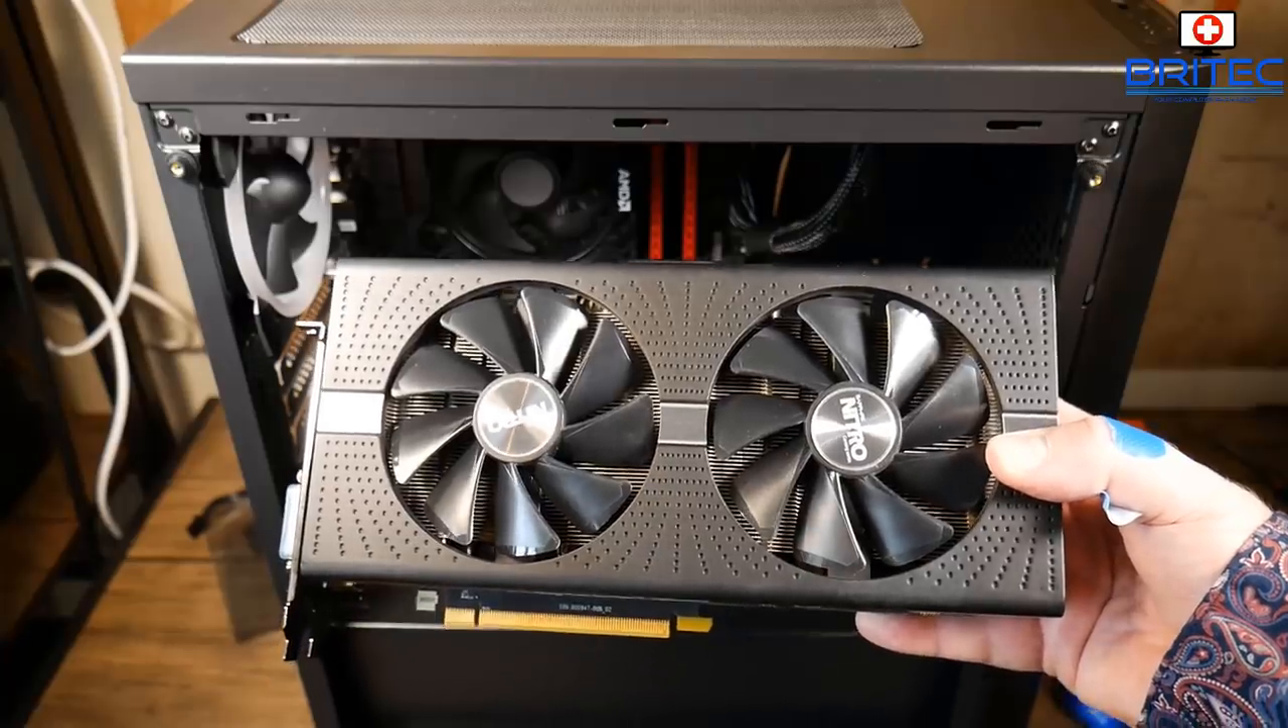Now just need to get the graphics card in.